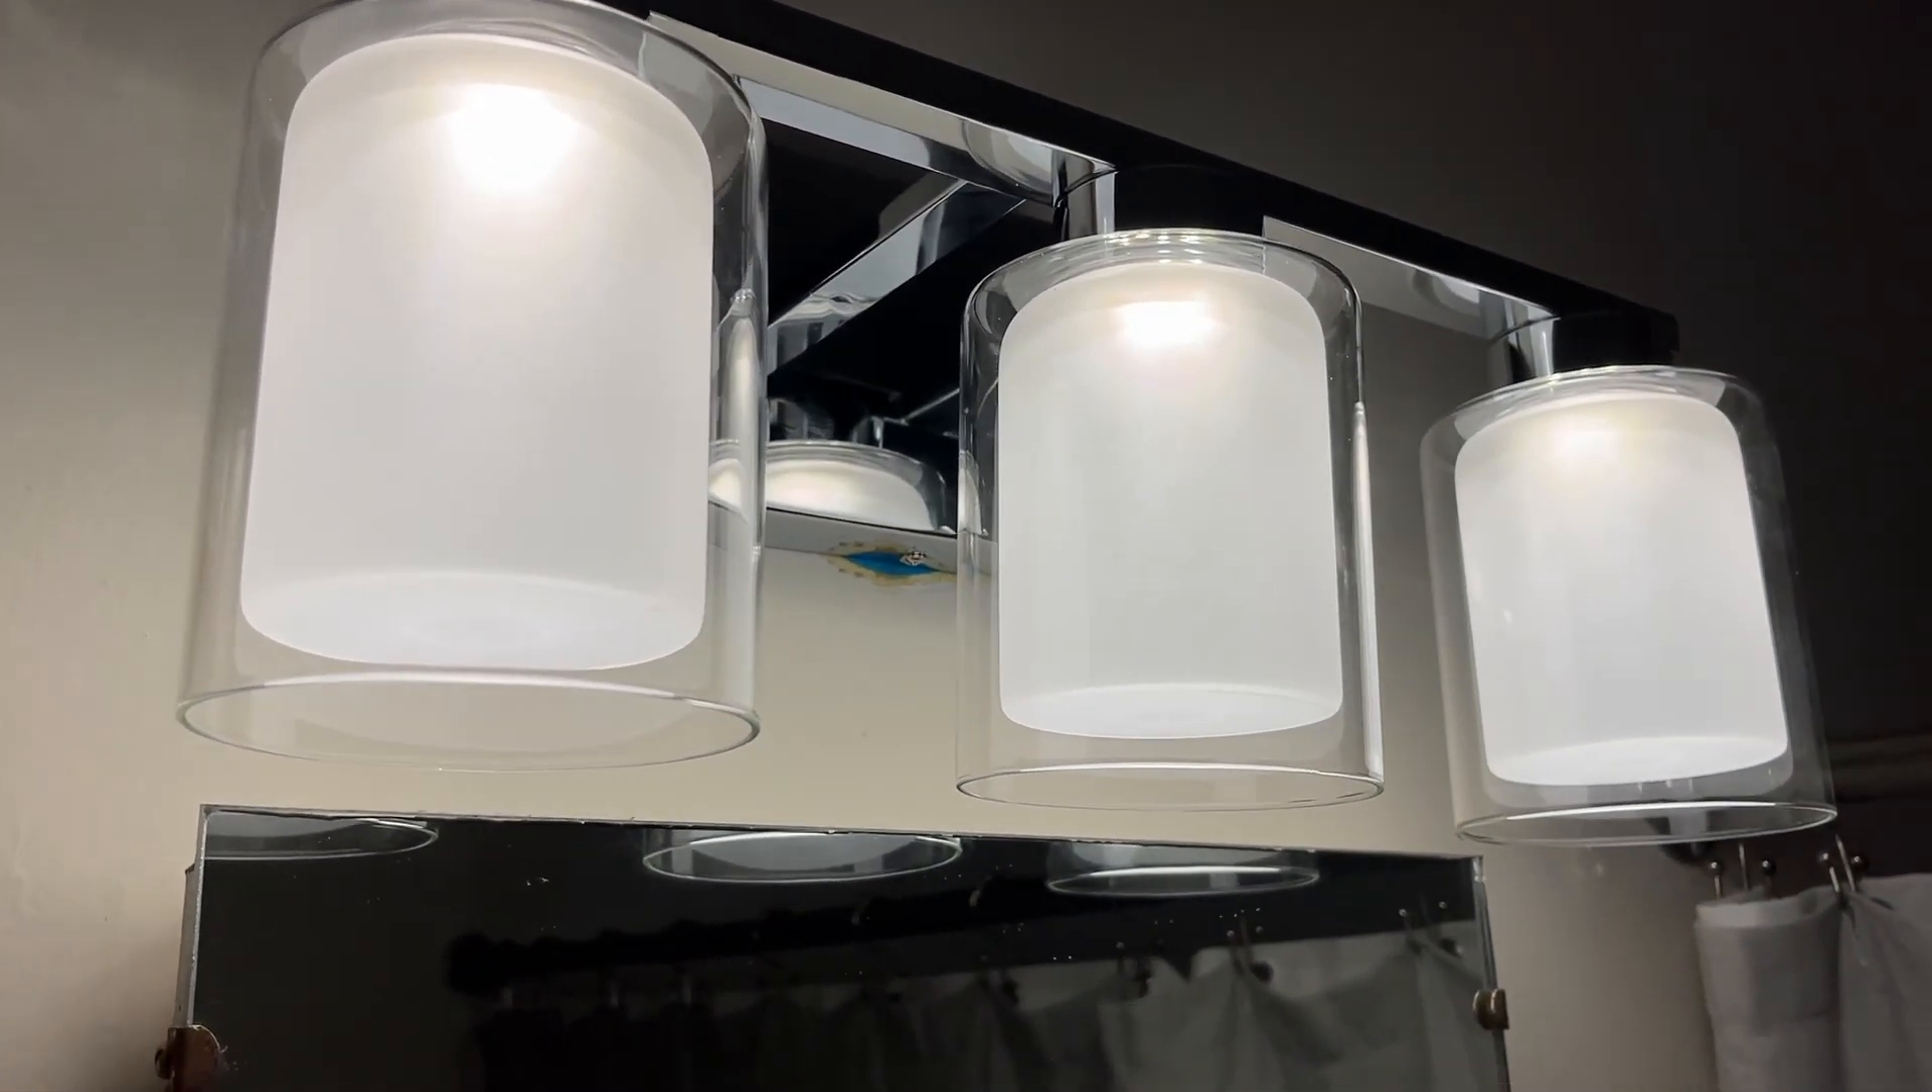Okay so now i have the fixture installed with all three lenses and we're on the 4000k mode.